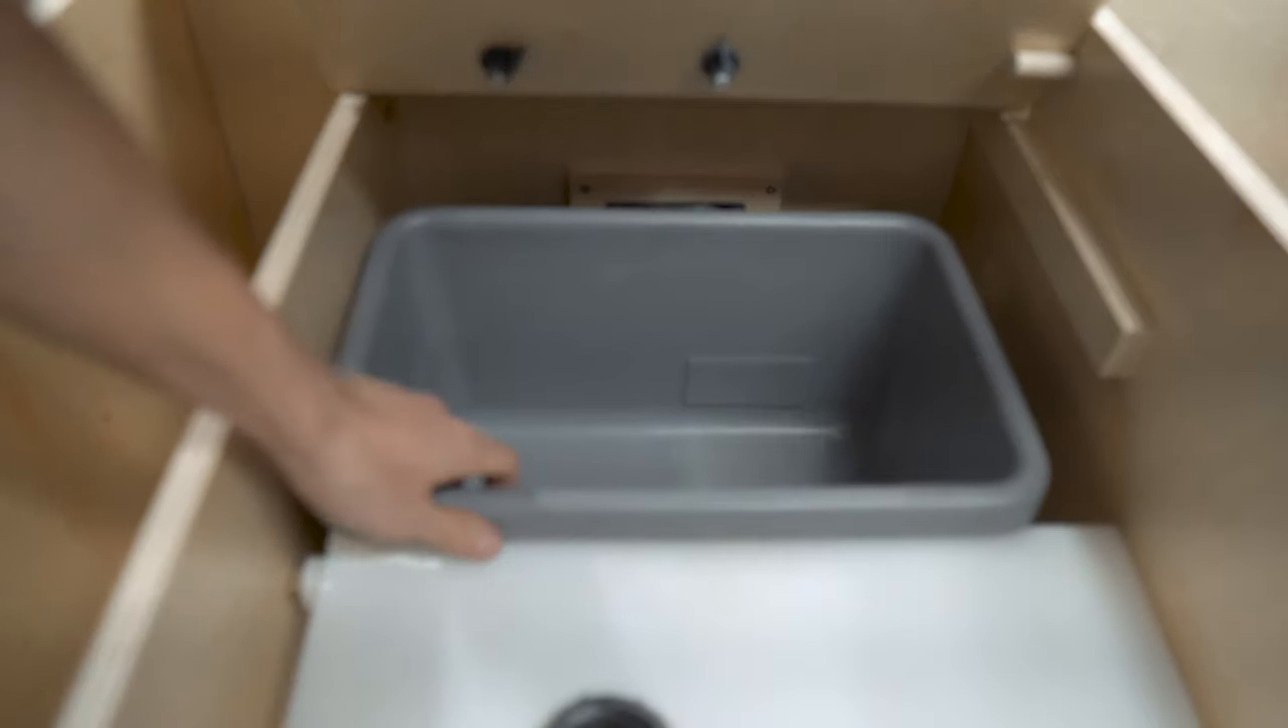So we ditched the round bucket and found a rectangular one that fits the space much better.